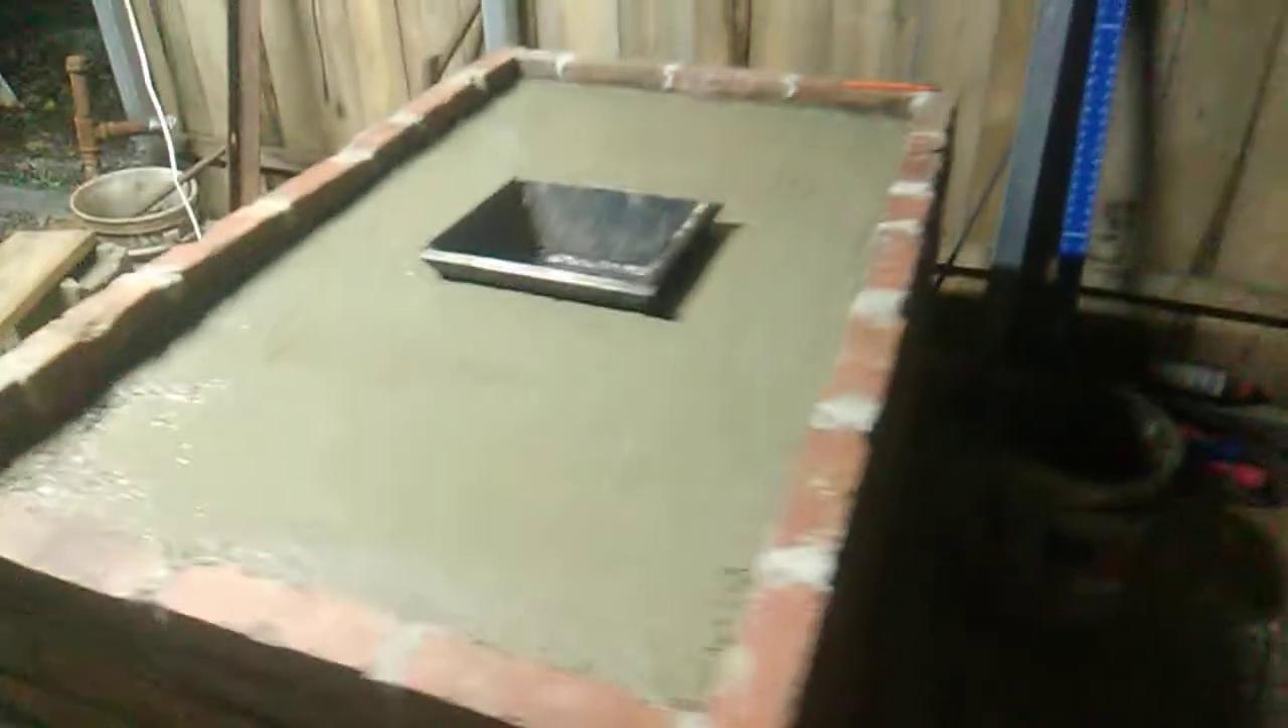We got the cement poured, the forge pot welded.